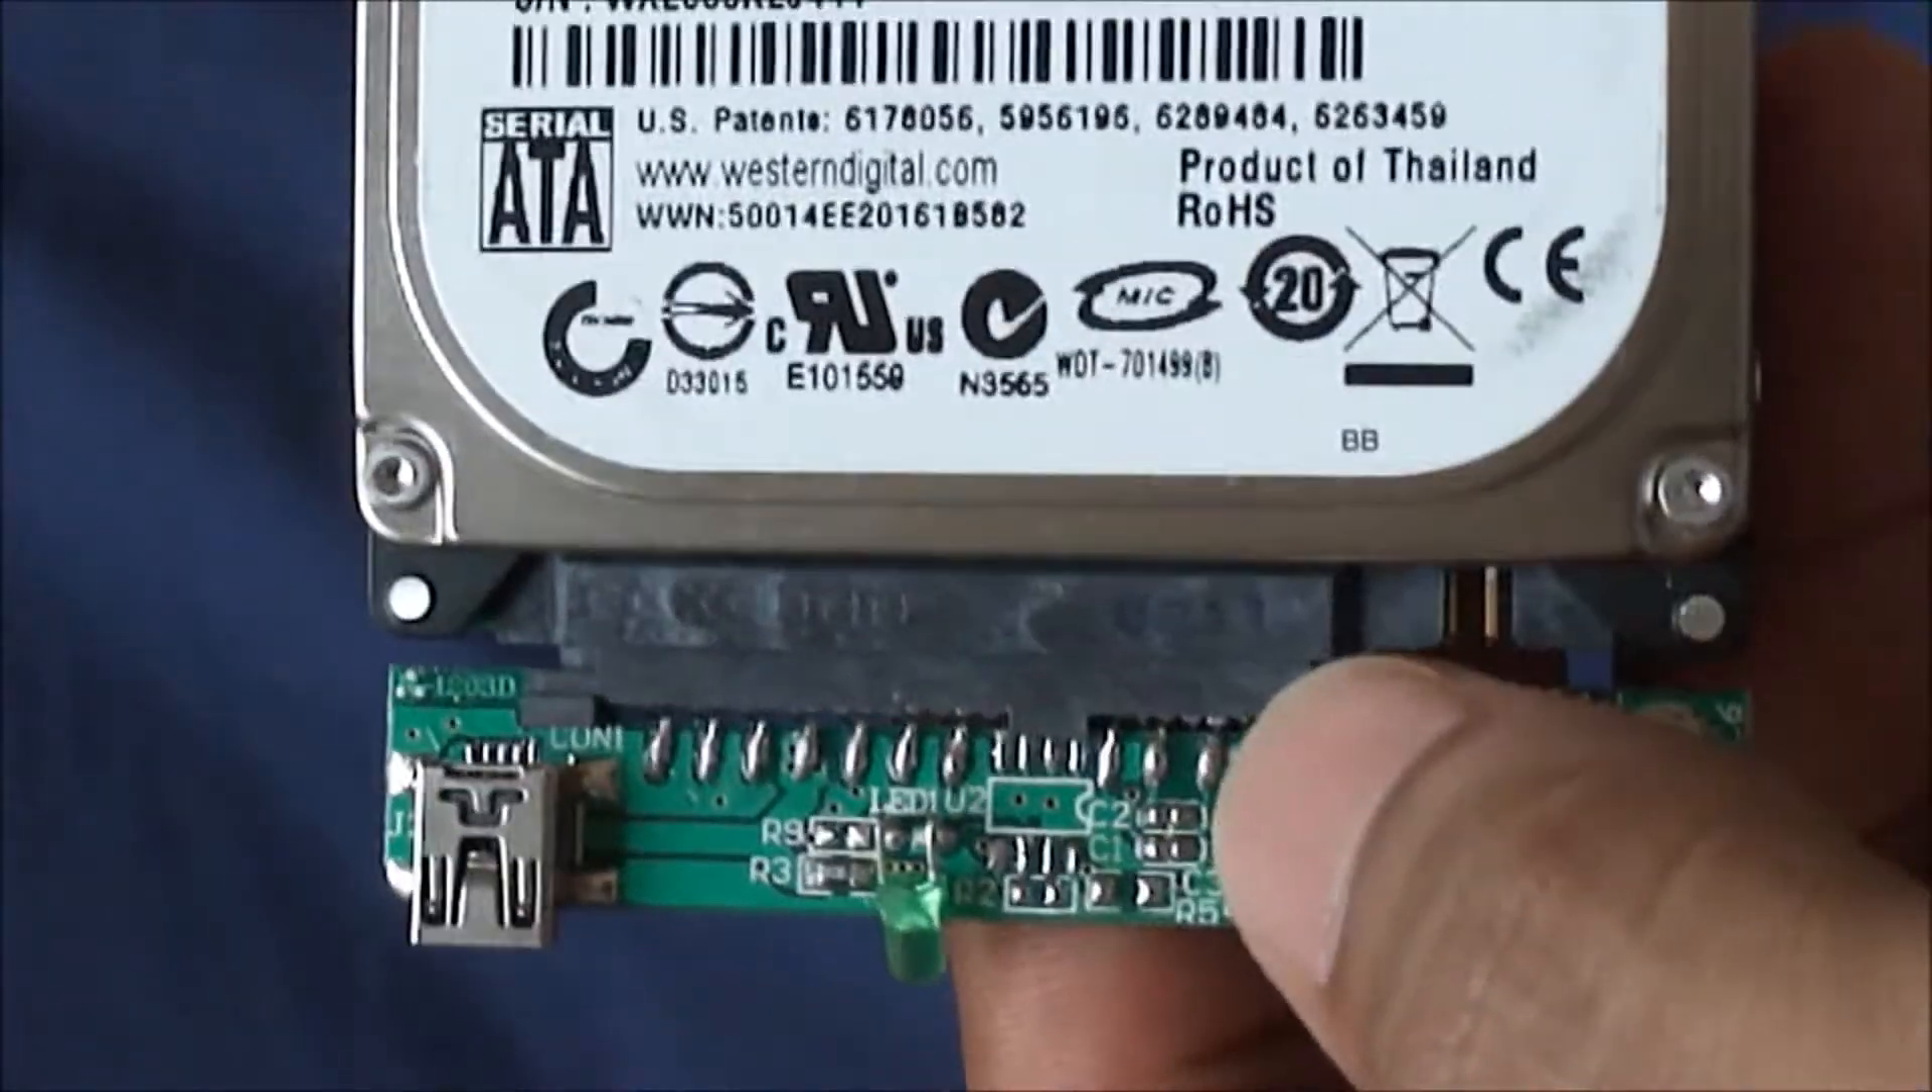The adapter is now on the hard drive.